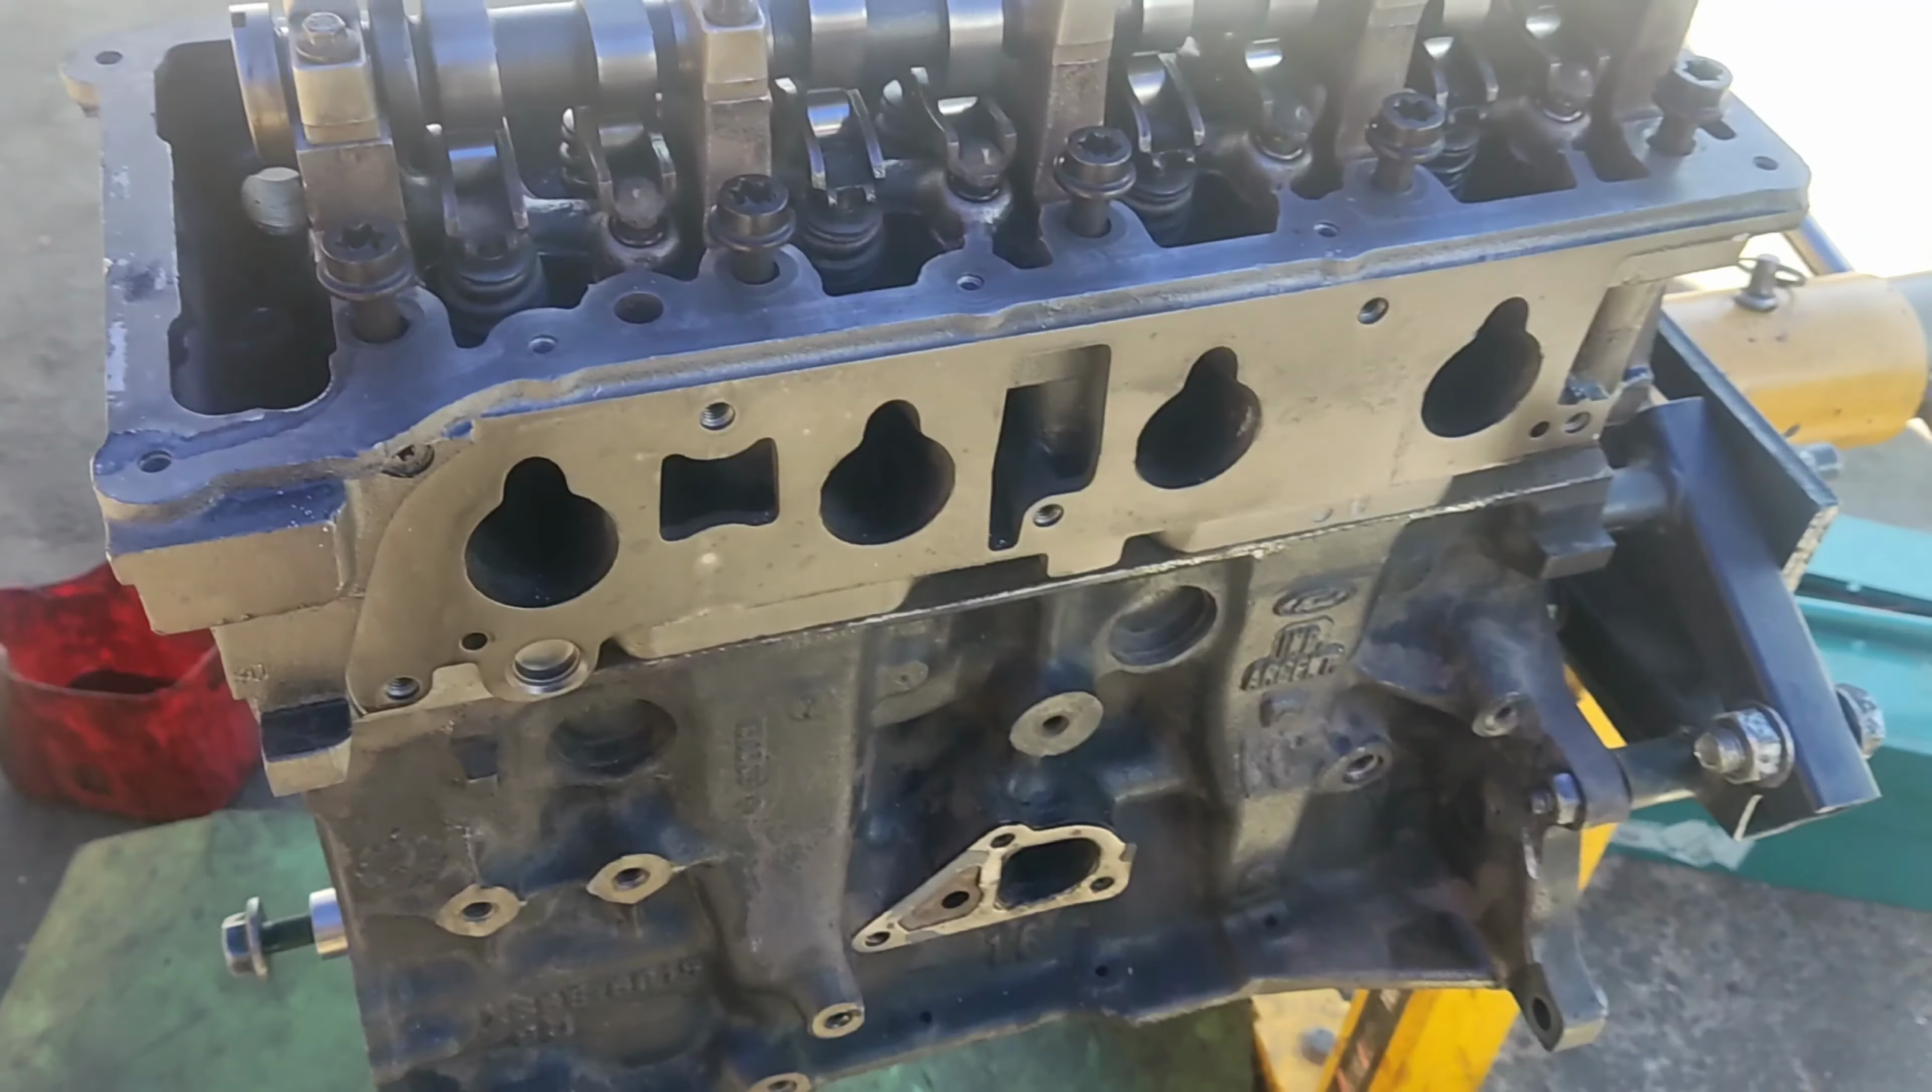Bien pues ya está puesta la cabeza.